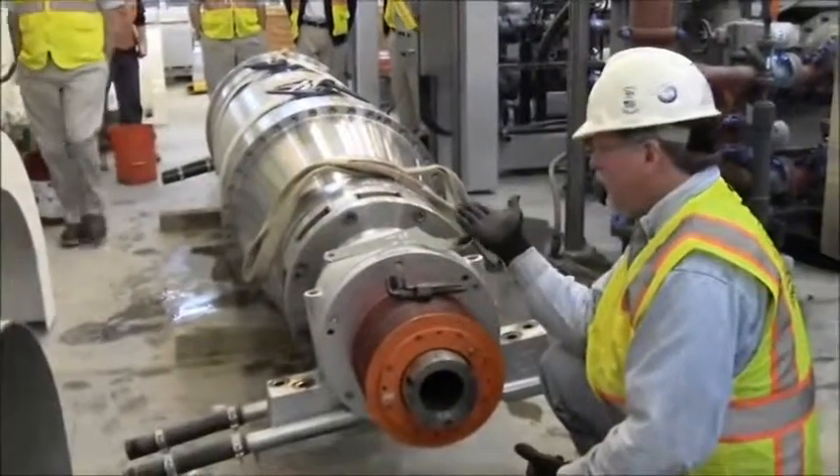So far we've removed the gearbox. We've removed the rotating assembly from the frame, got it down here on the floor.